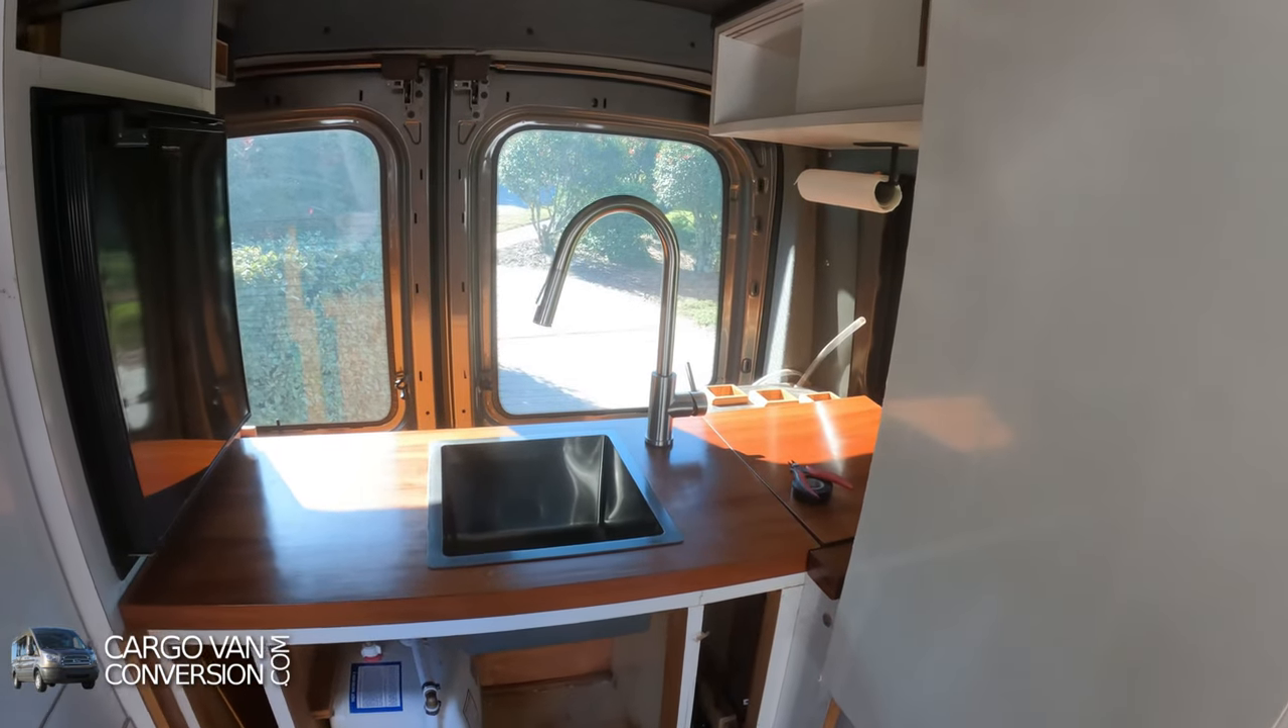Well, one day later, the sink has been installed. And that's secured. it's a little bit still curing but officially 24 hours or so.